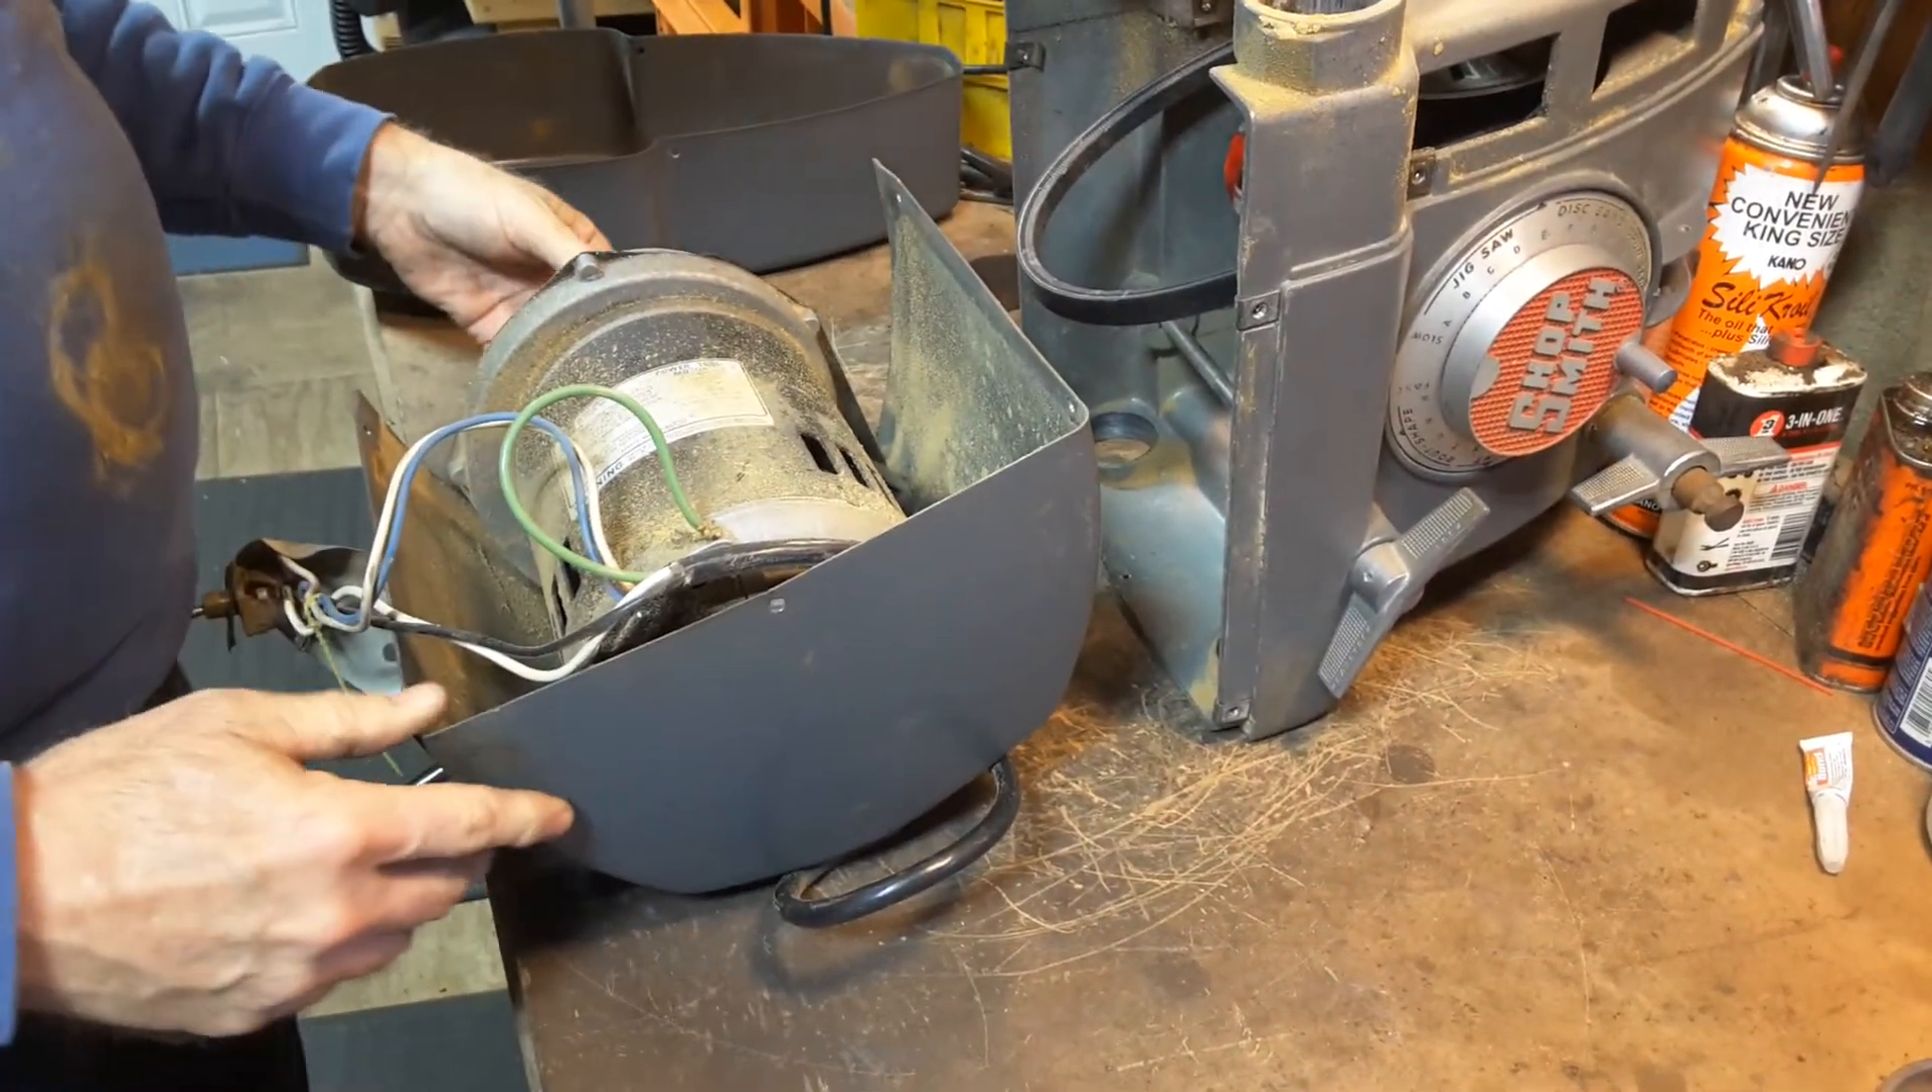So anyway, now we have the motor separated from the top part of the headstock so we can test the motor, work on the motor, fix this, tear down the rest of it, and investigate what's wrong.